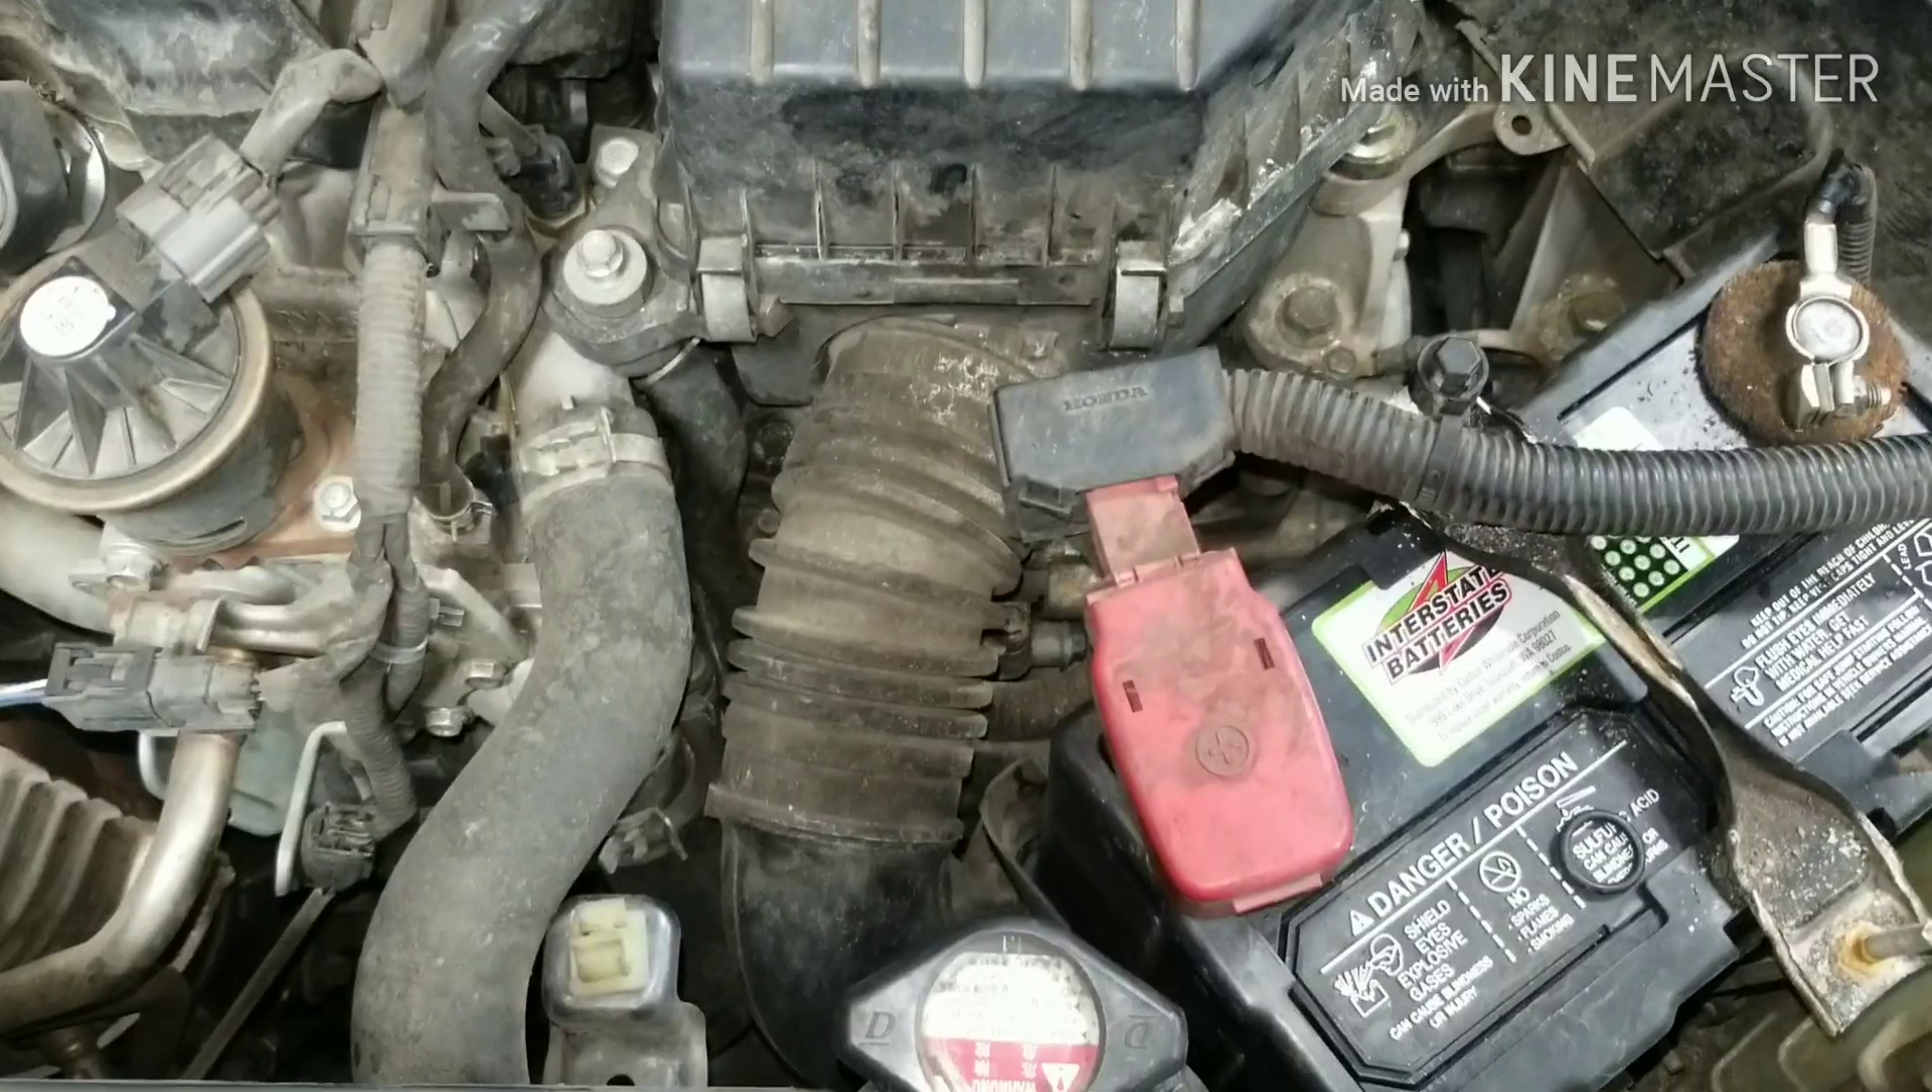So I got the battery back in place and all this is back together and I'm going to show you where to find your security code.